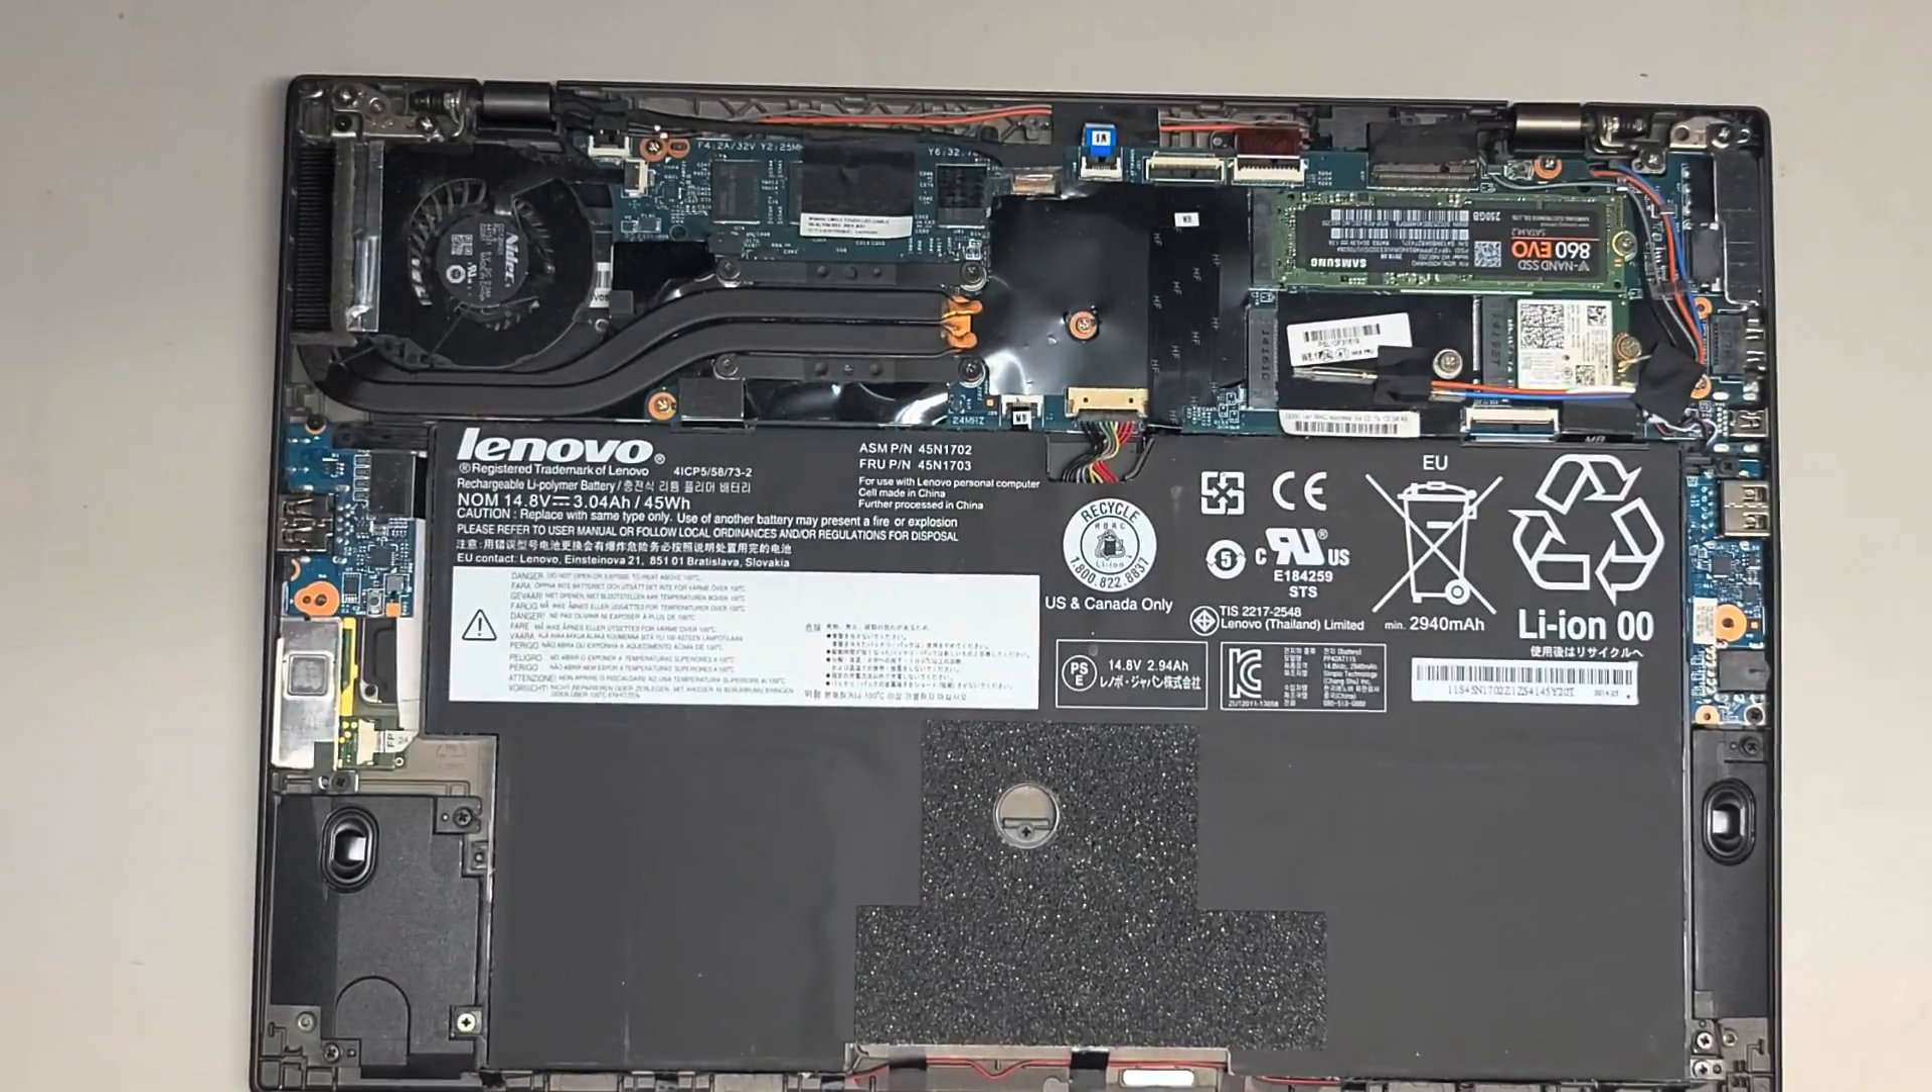So there we go, we got the cover off.